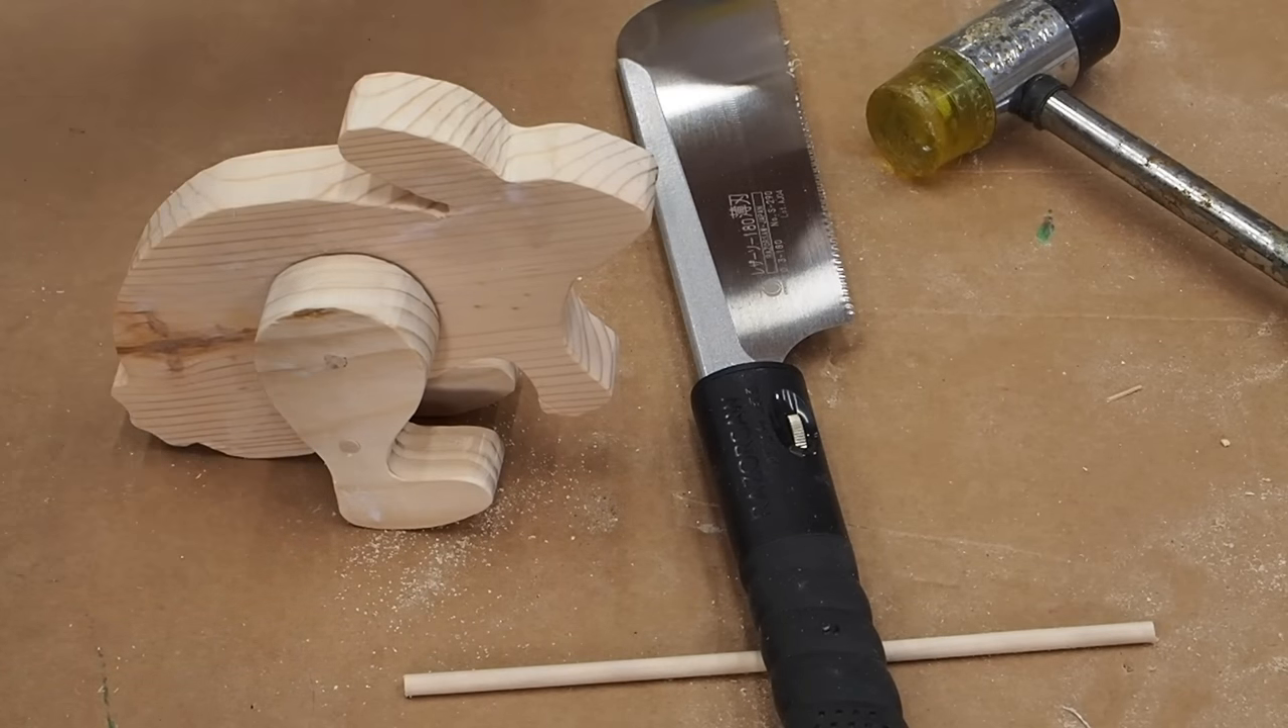Bien, pues ya tenemos el conejo montado.